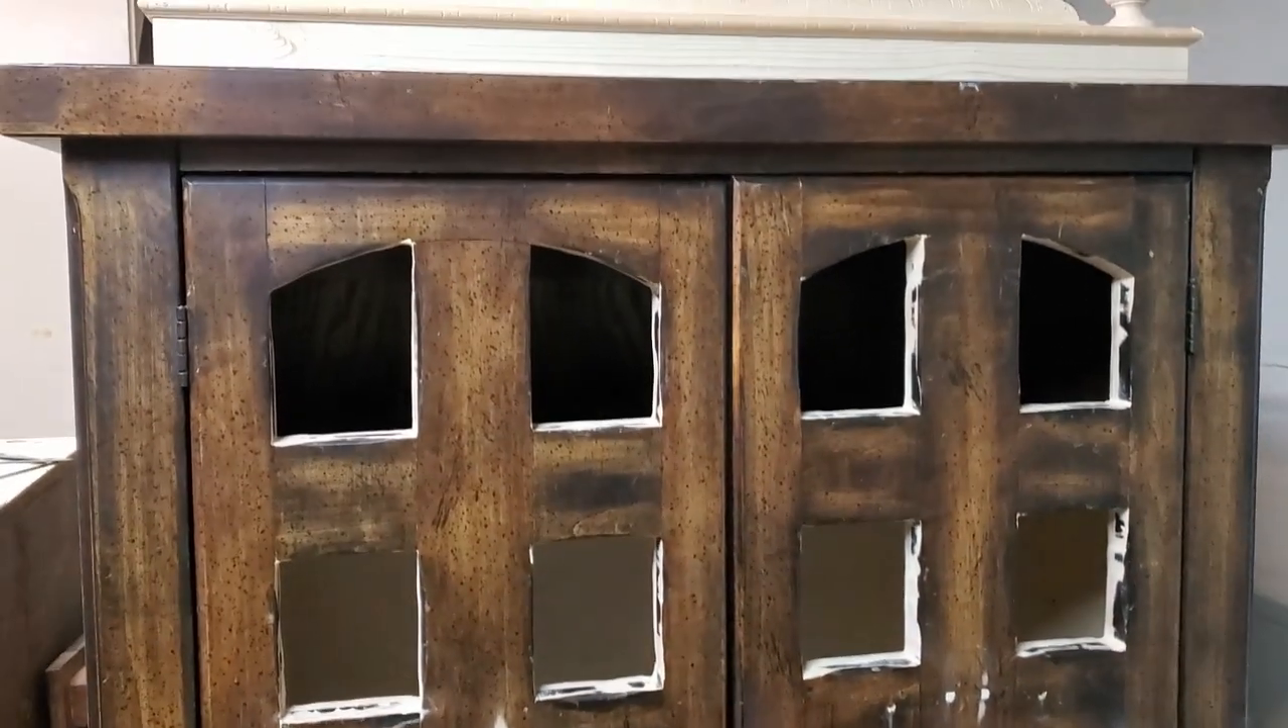Once the filling and sanding is done, I have attached the door back to the cabinet and it is time to paint it.